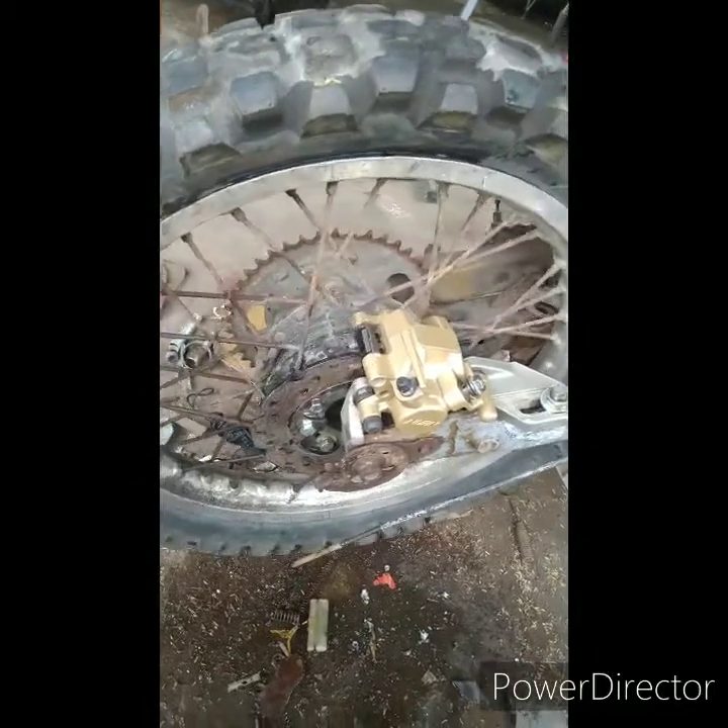Na set up ko na yung ating disc brake caliper.